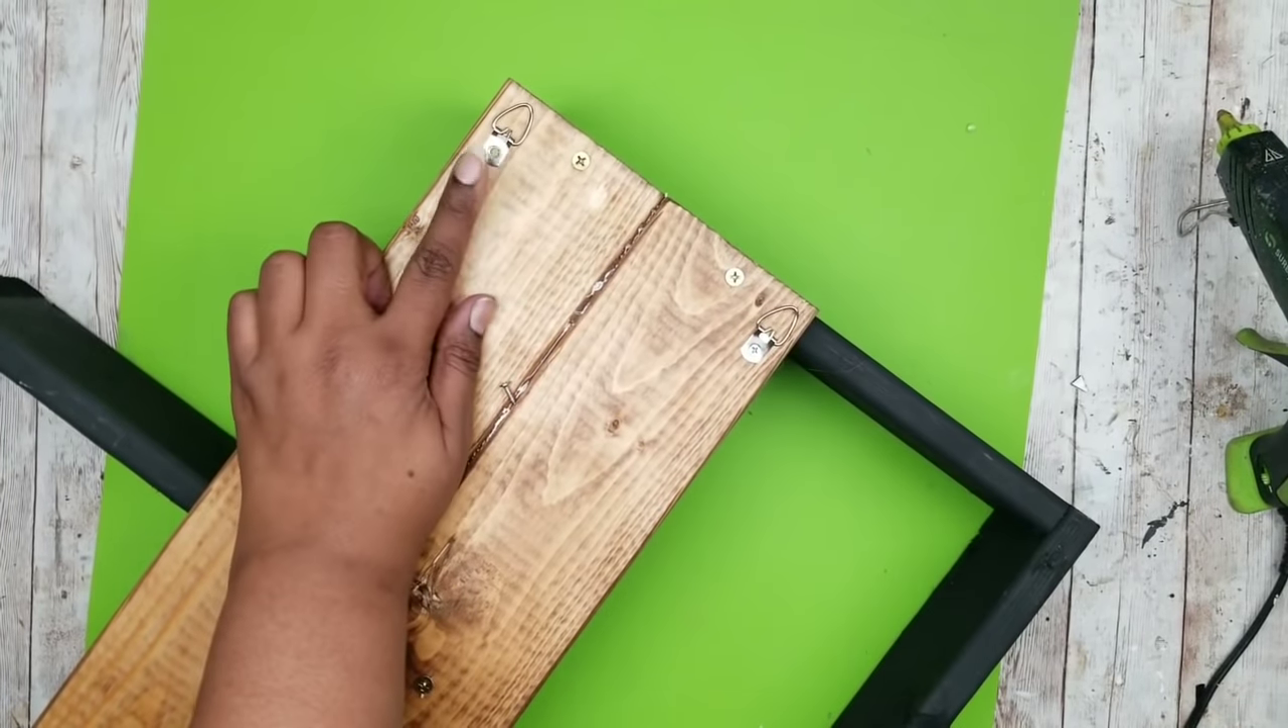And here's my d-ring all nice and secure in place and just repeat the adding the screws for the other one.